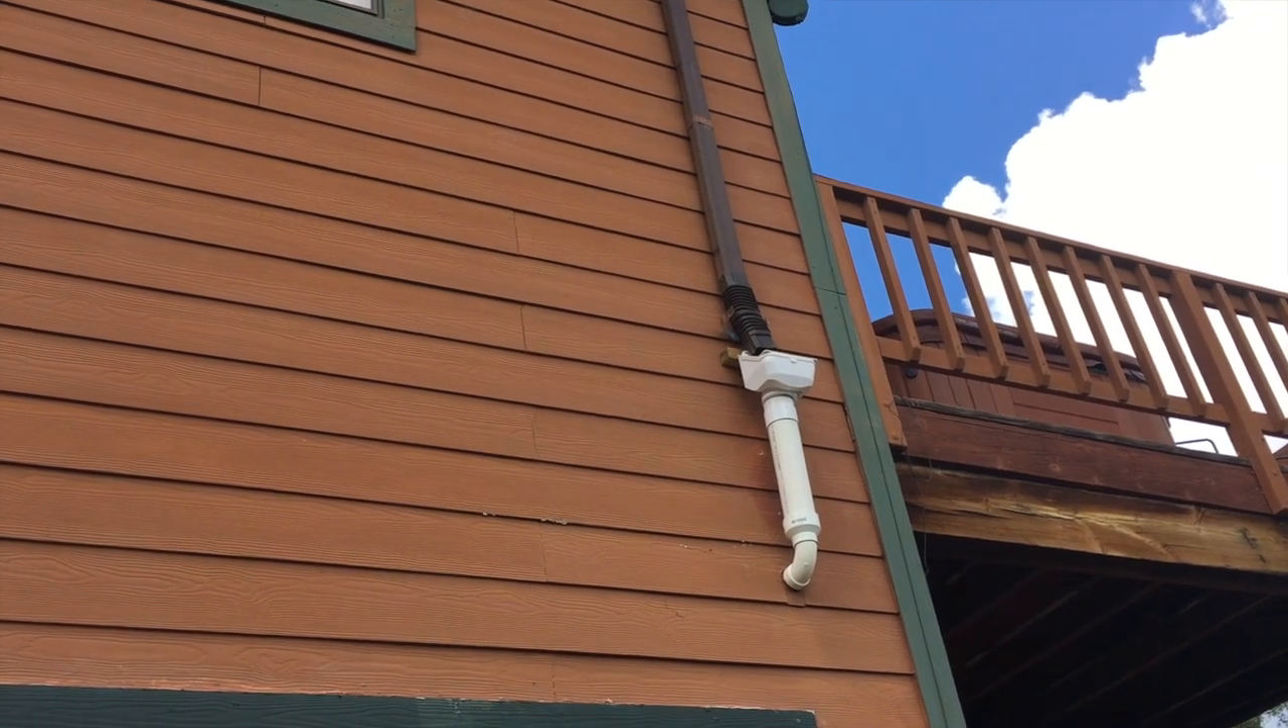Okay, got it all in. Got the extension on the drain pipe.